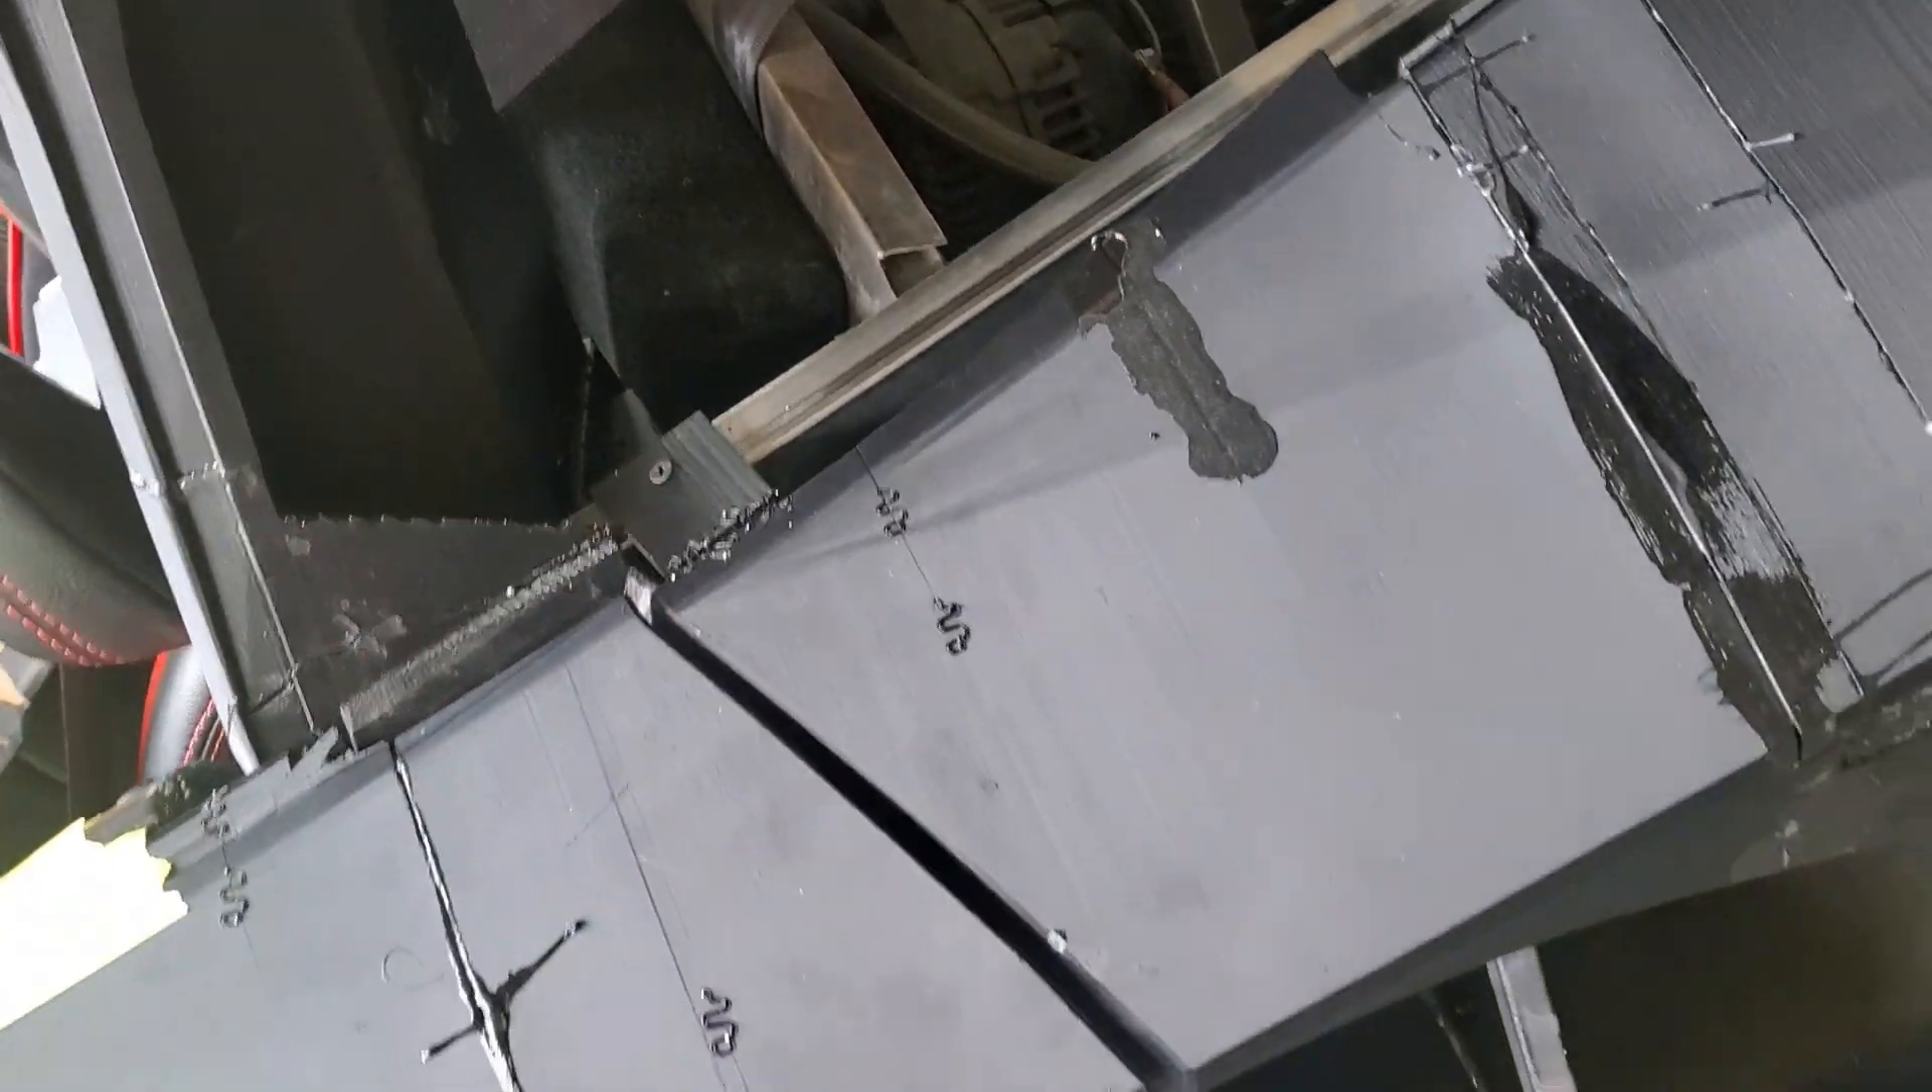Obviously we still have a few gaps that we have to take care of like there and over here.